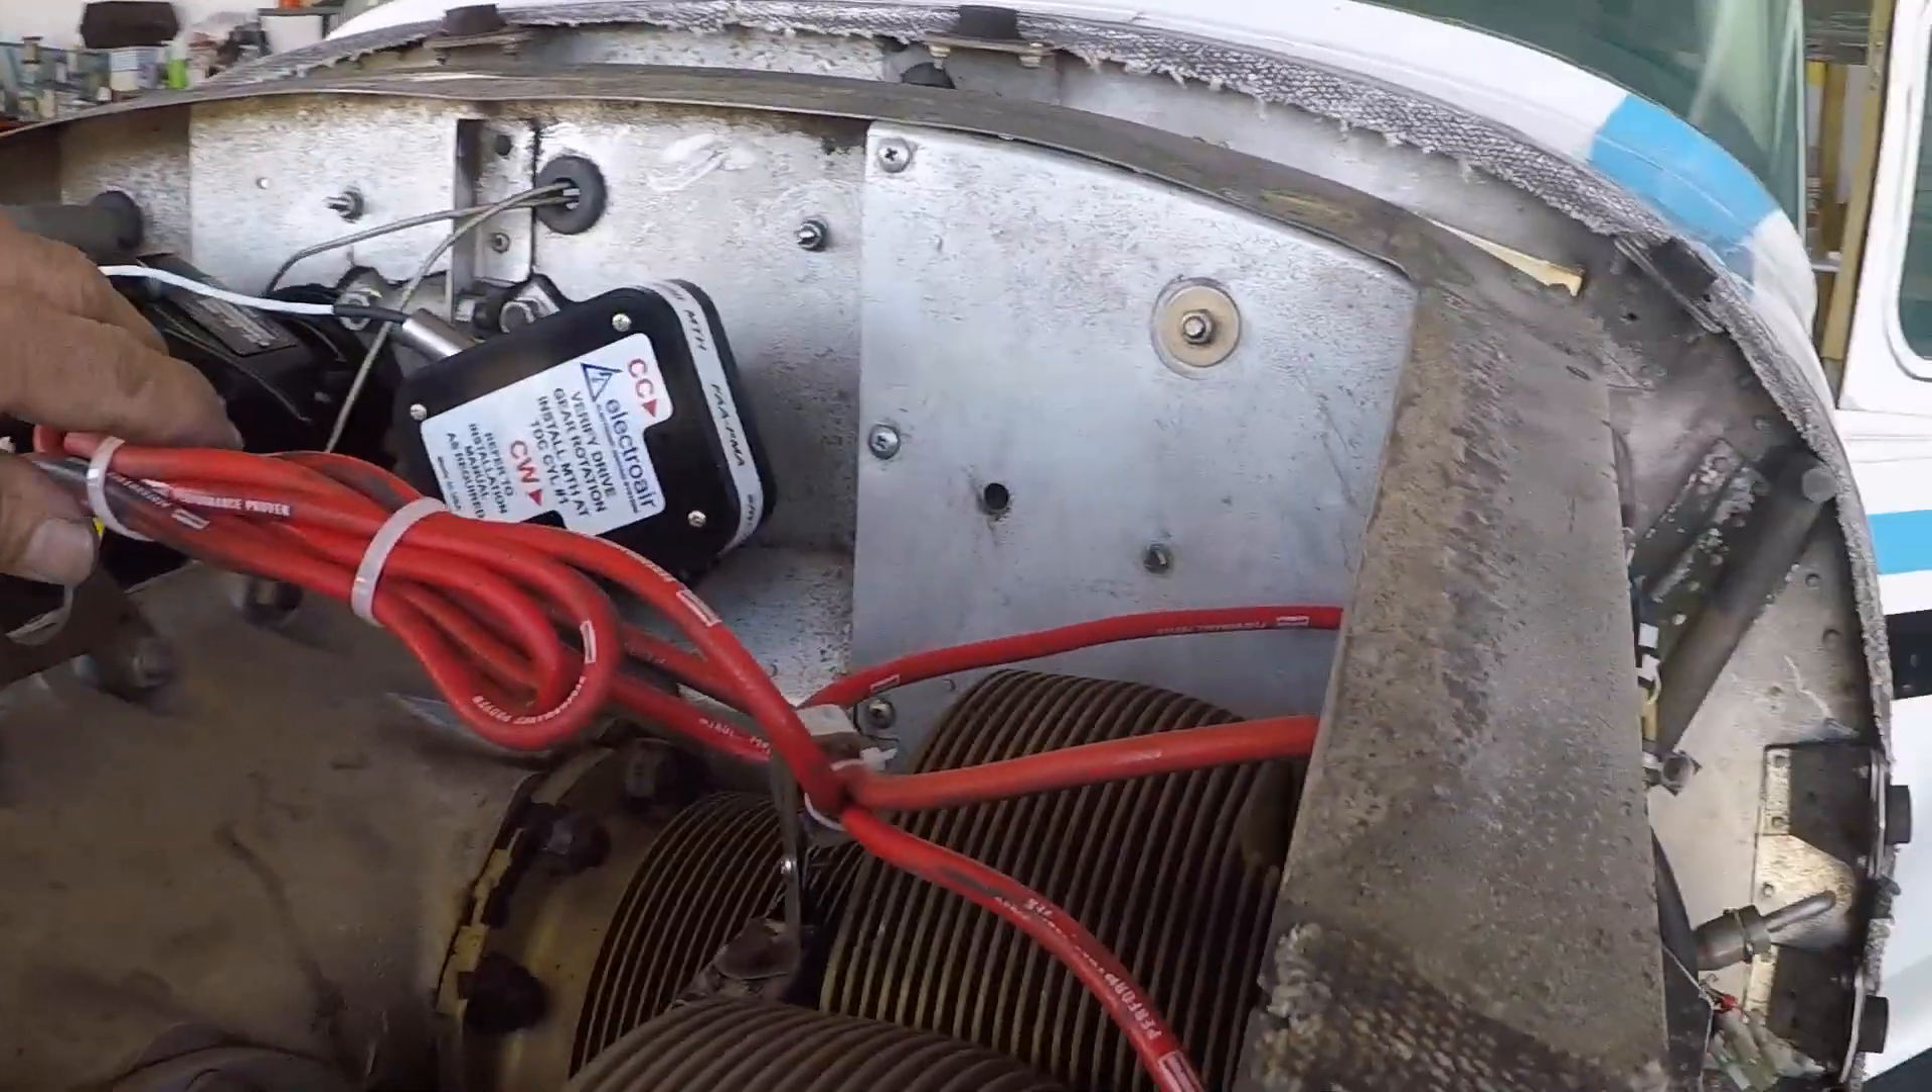Okay, so now we've got the ignition harnesses run.